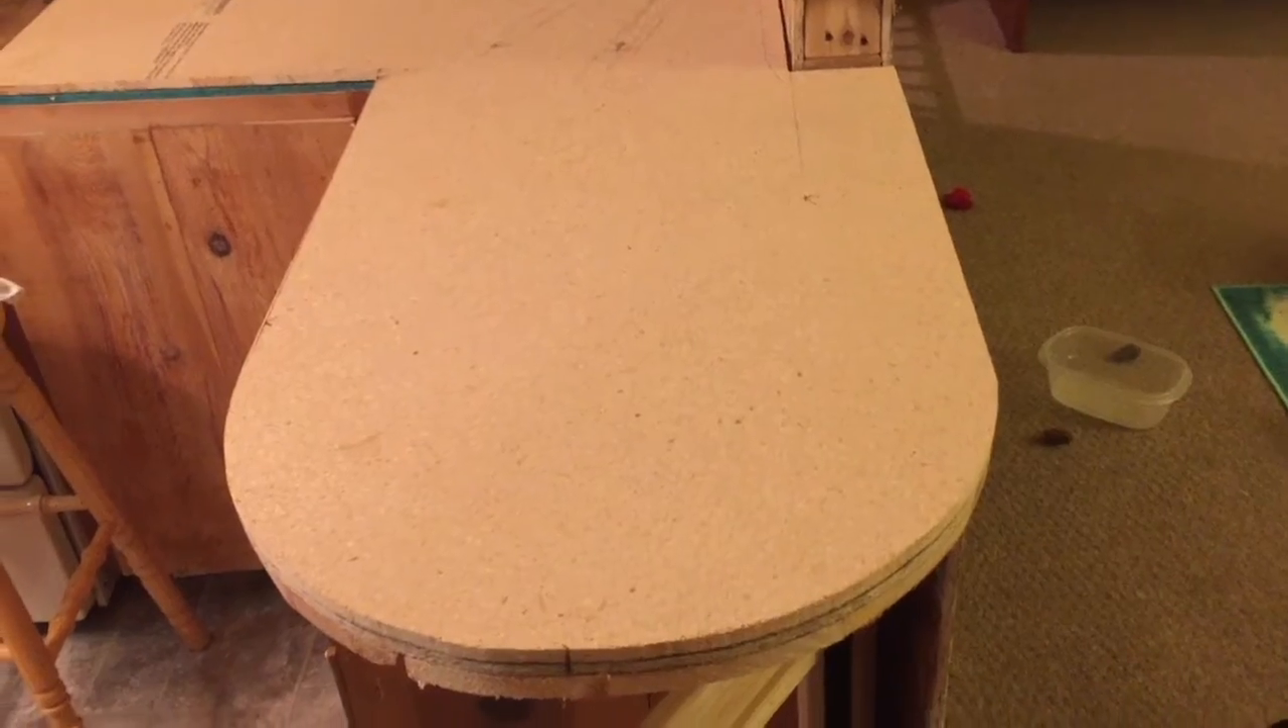Here's the top of the countertop in place.